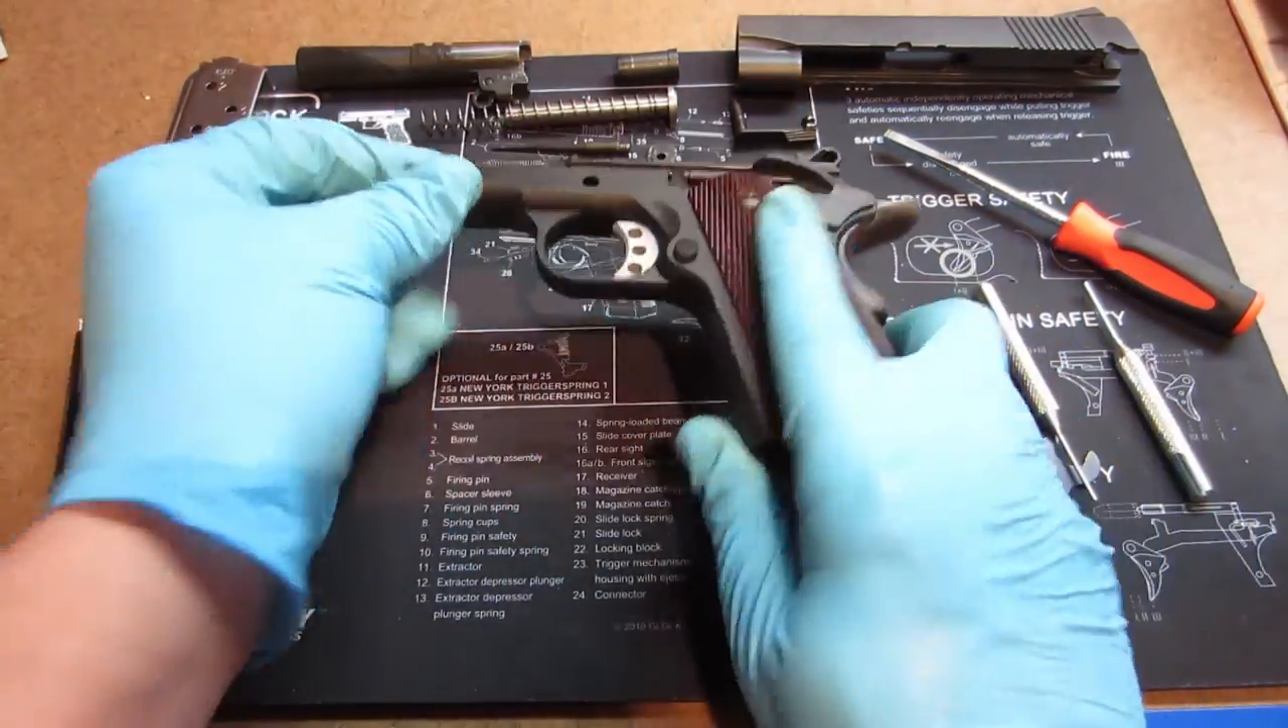The grip's back on. Our frame is complete.